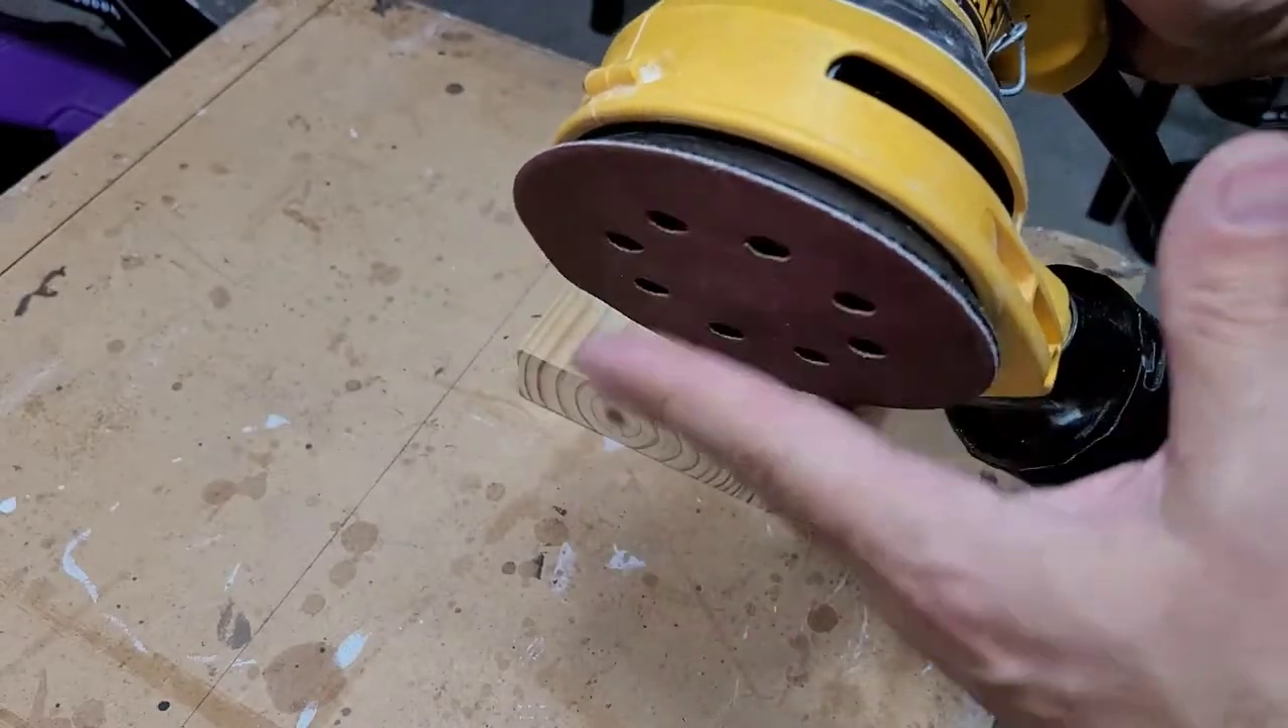Got the sanding disc back on here.